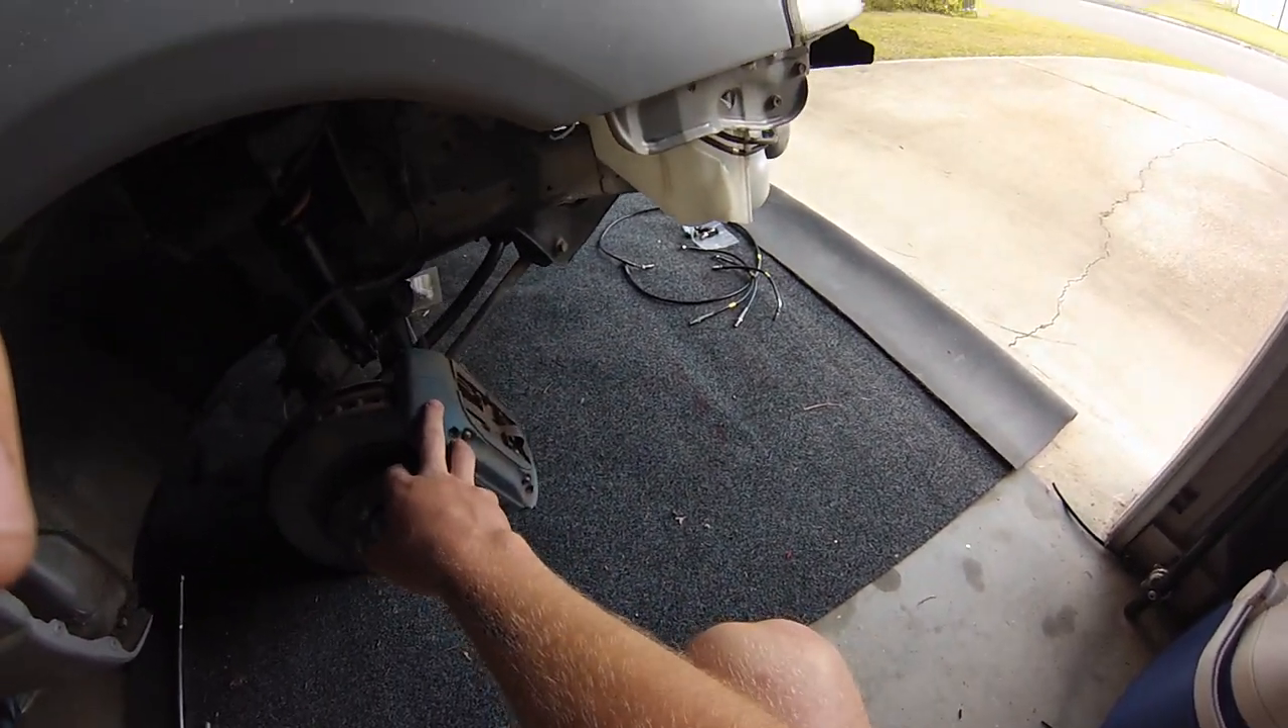Okay, guys, so as you can see, I've got the front wheels off.